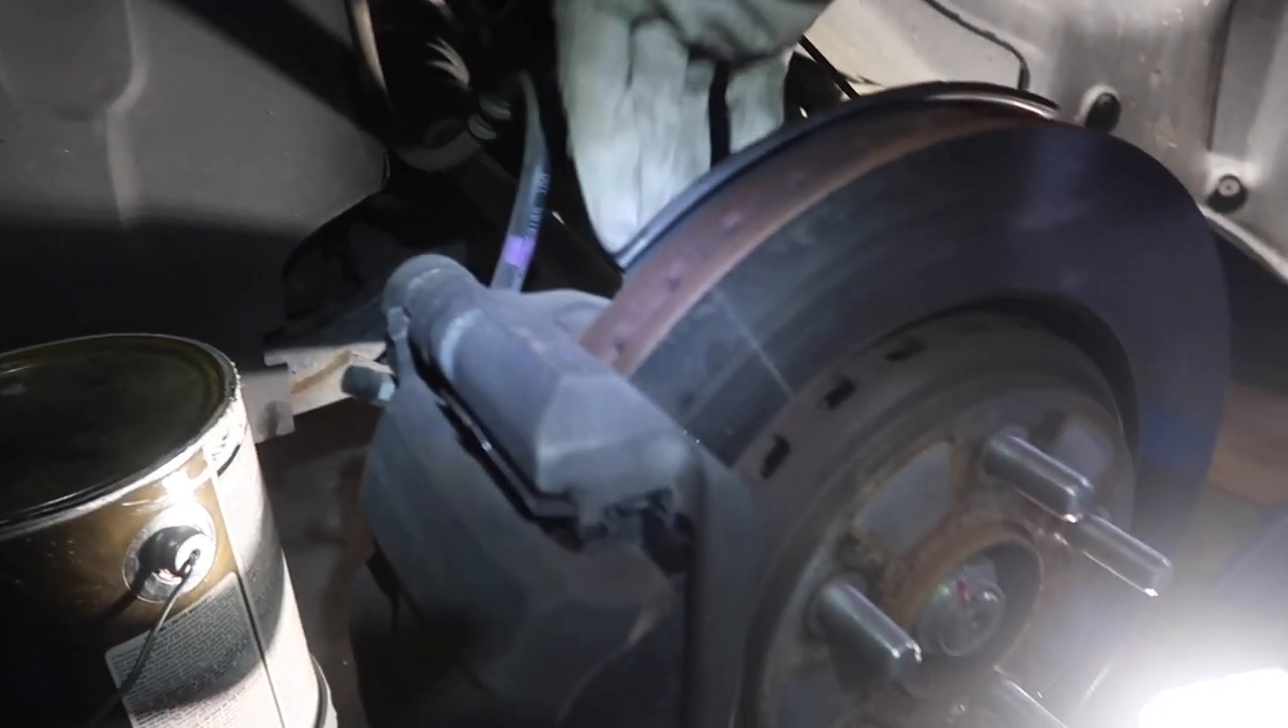All right next so we got the caliper back on definitely check on the torque specs.